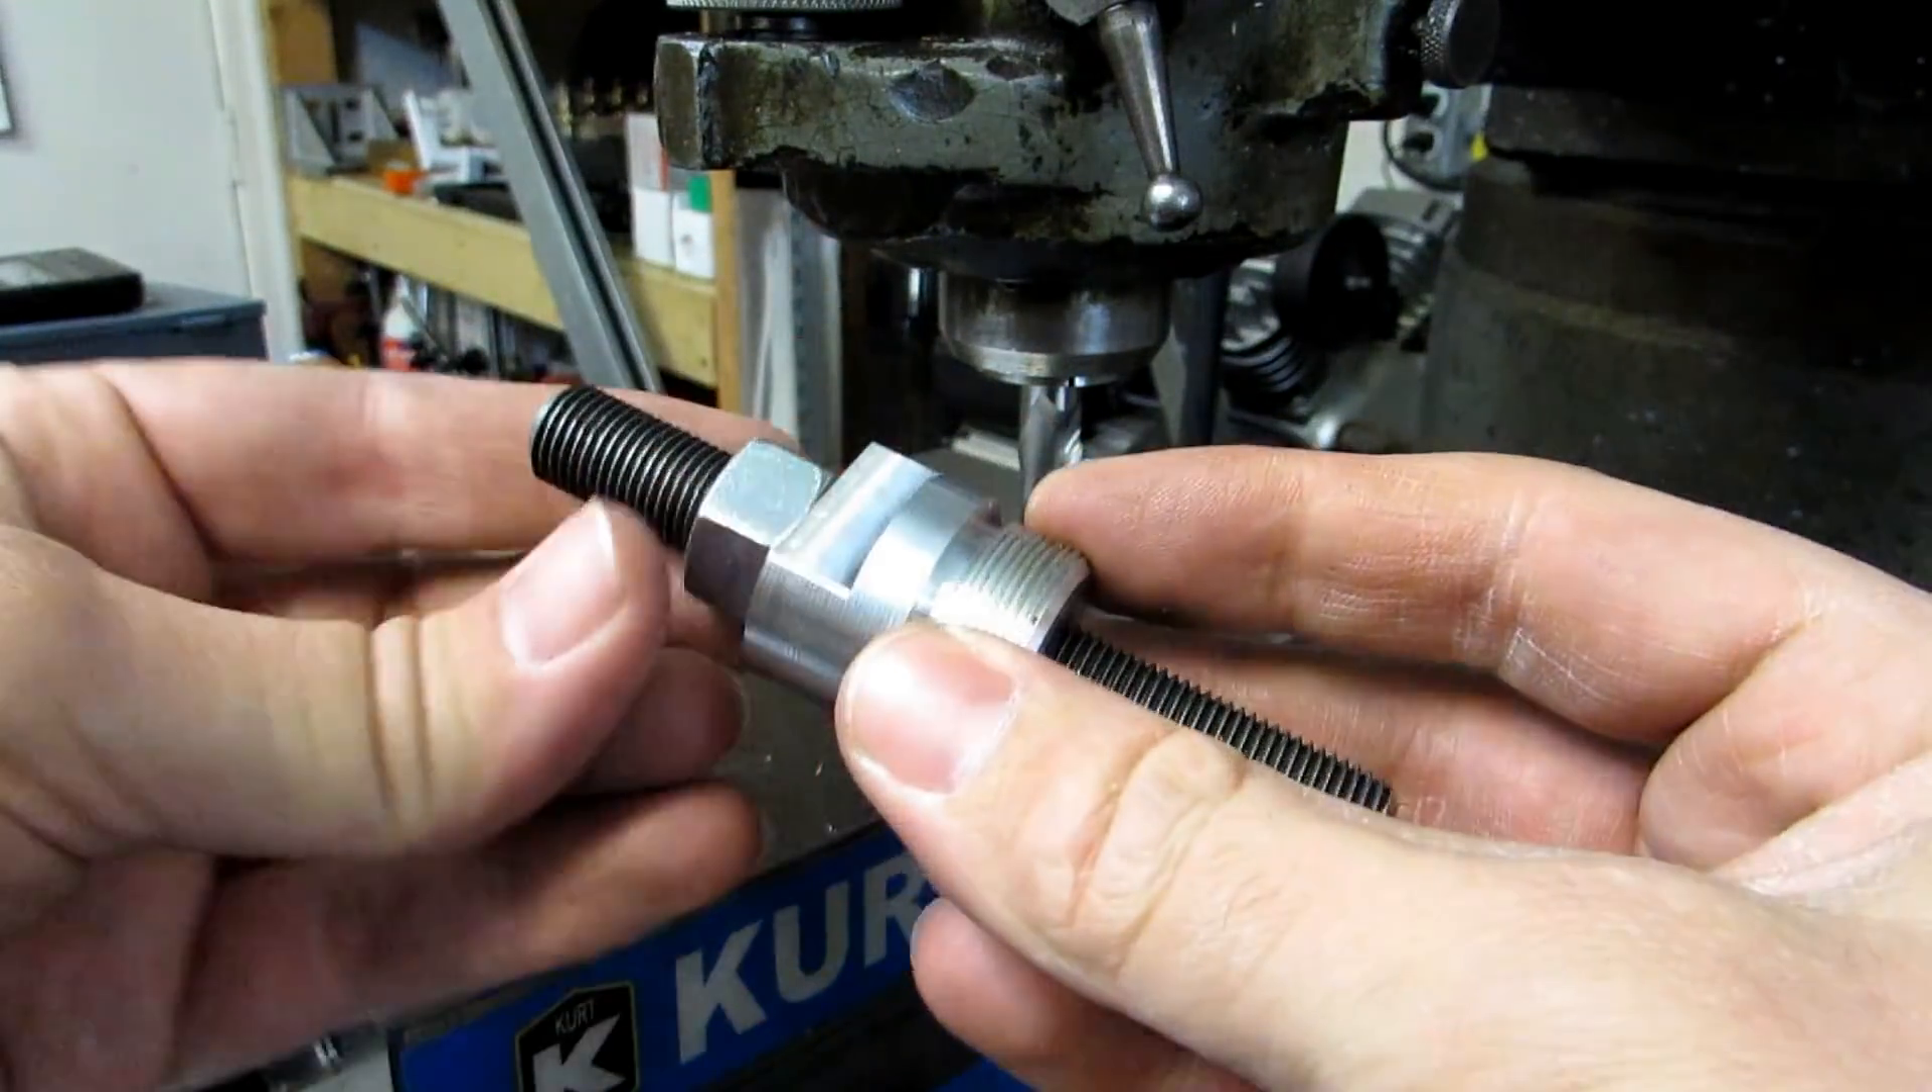And then I've added a jam nut here so you can jam it into position once you've got it set.